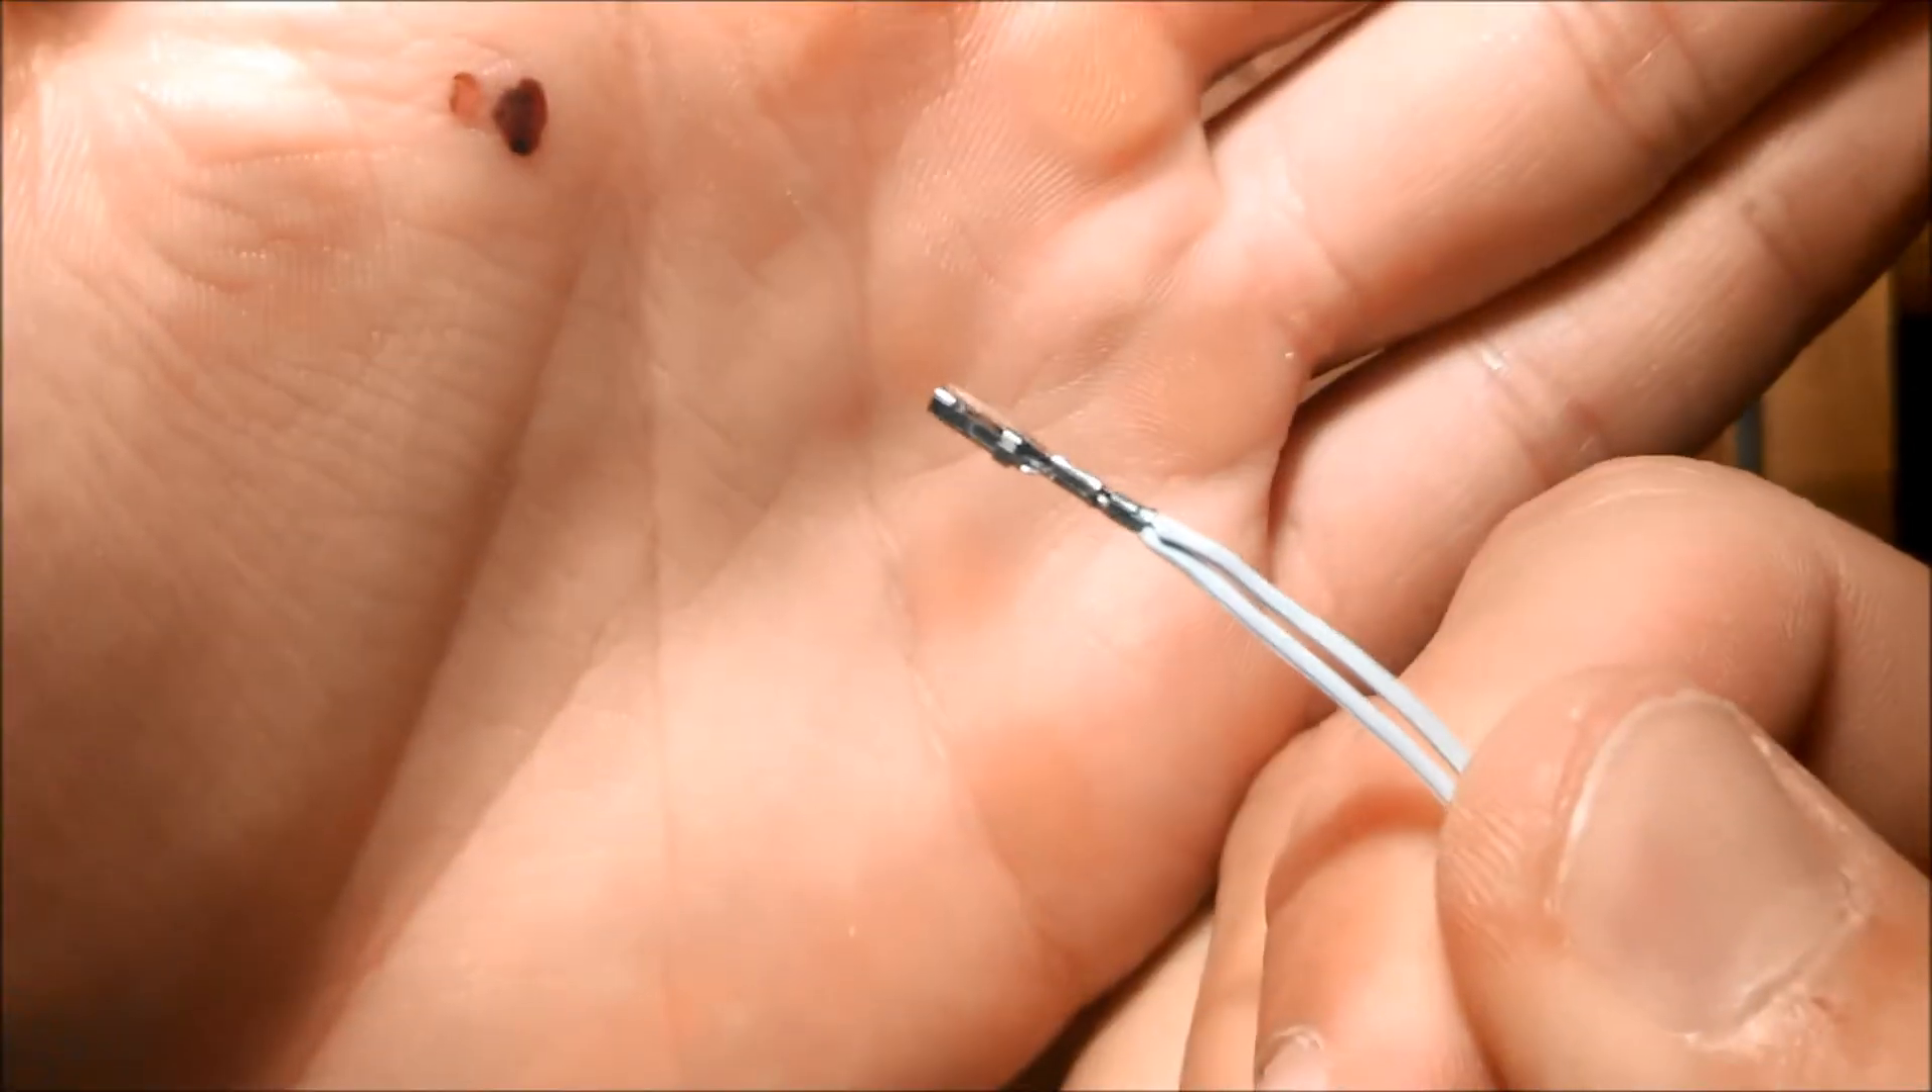Okay, so we have two wires that are joined together, forming a Y here, and they are crimped together on this end.